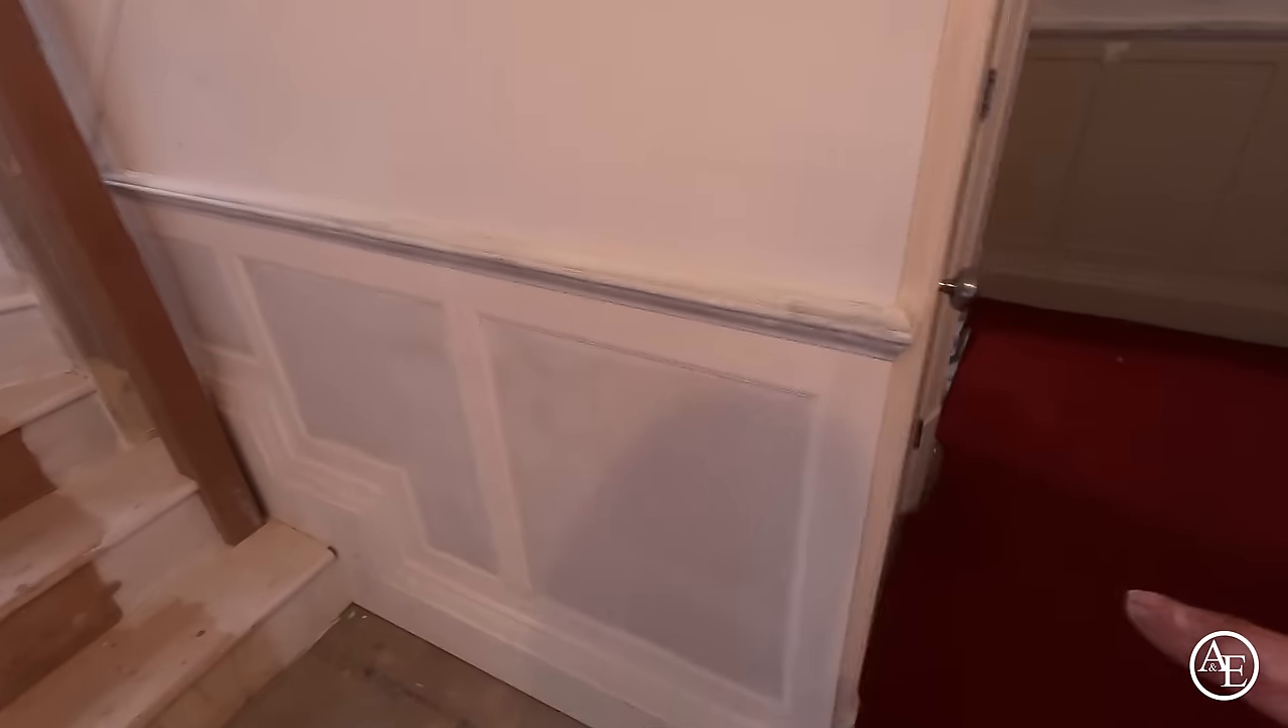You can see we've put the panelling and the mould around here to come around and return into this doorway to make this detailing really nice.